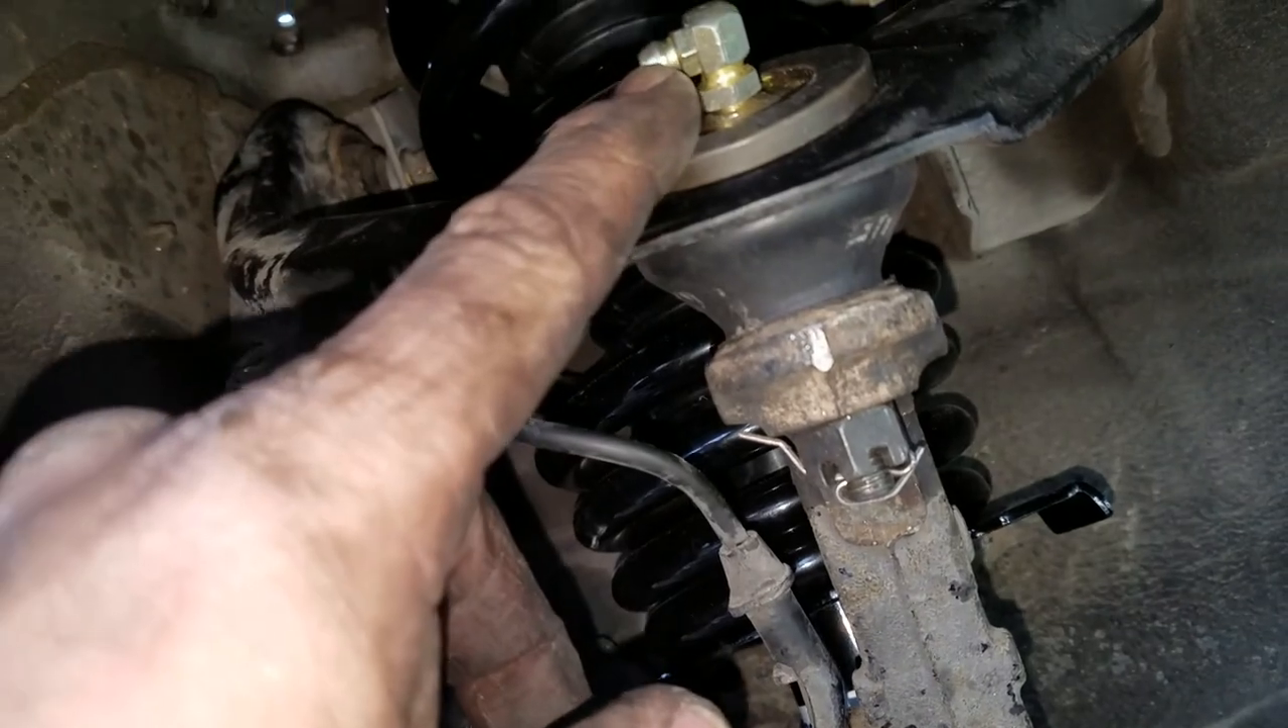We're moving right along. Alright. So, got the cotter pin on. Got the grease zerk on.